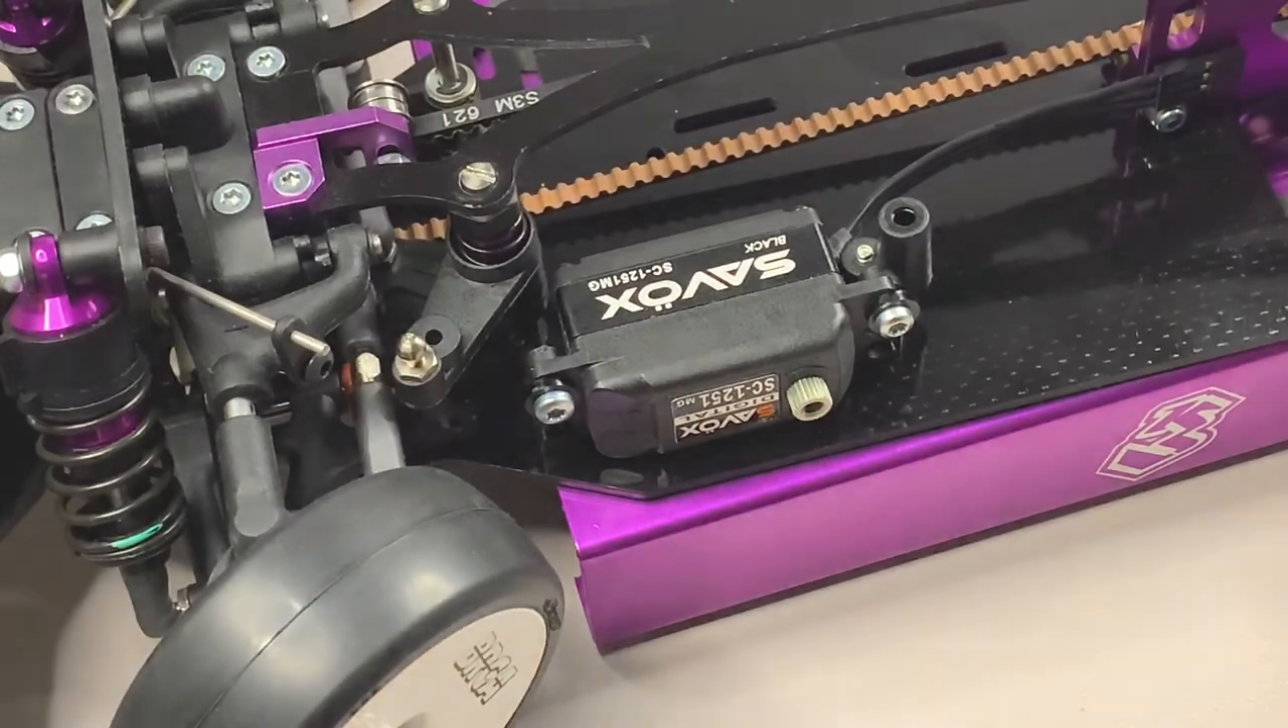There we go that's the servo in.